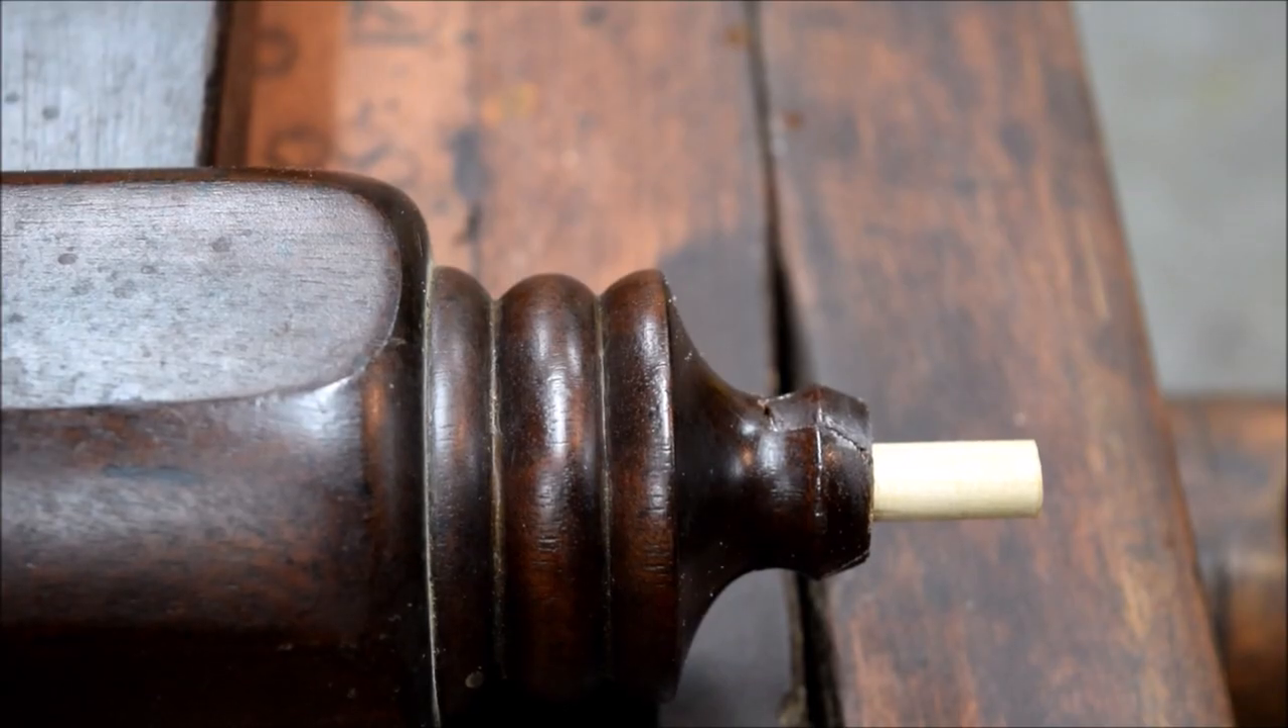I just stuck a dowel pin in. The dowel that we're going to use is going to go deeper. Yeah, that's exactly the way I want it.